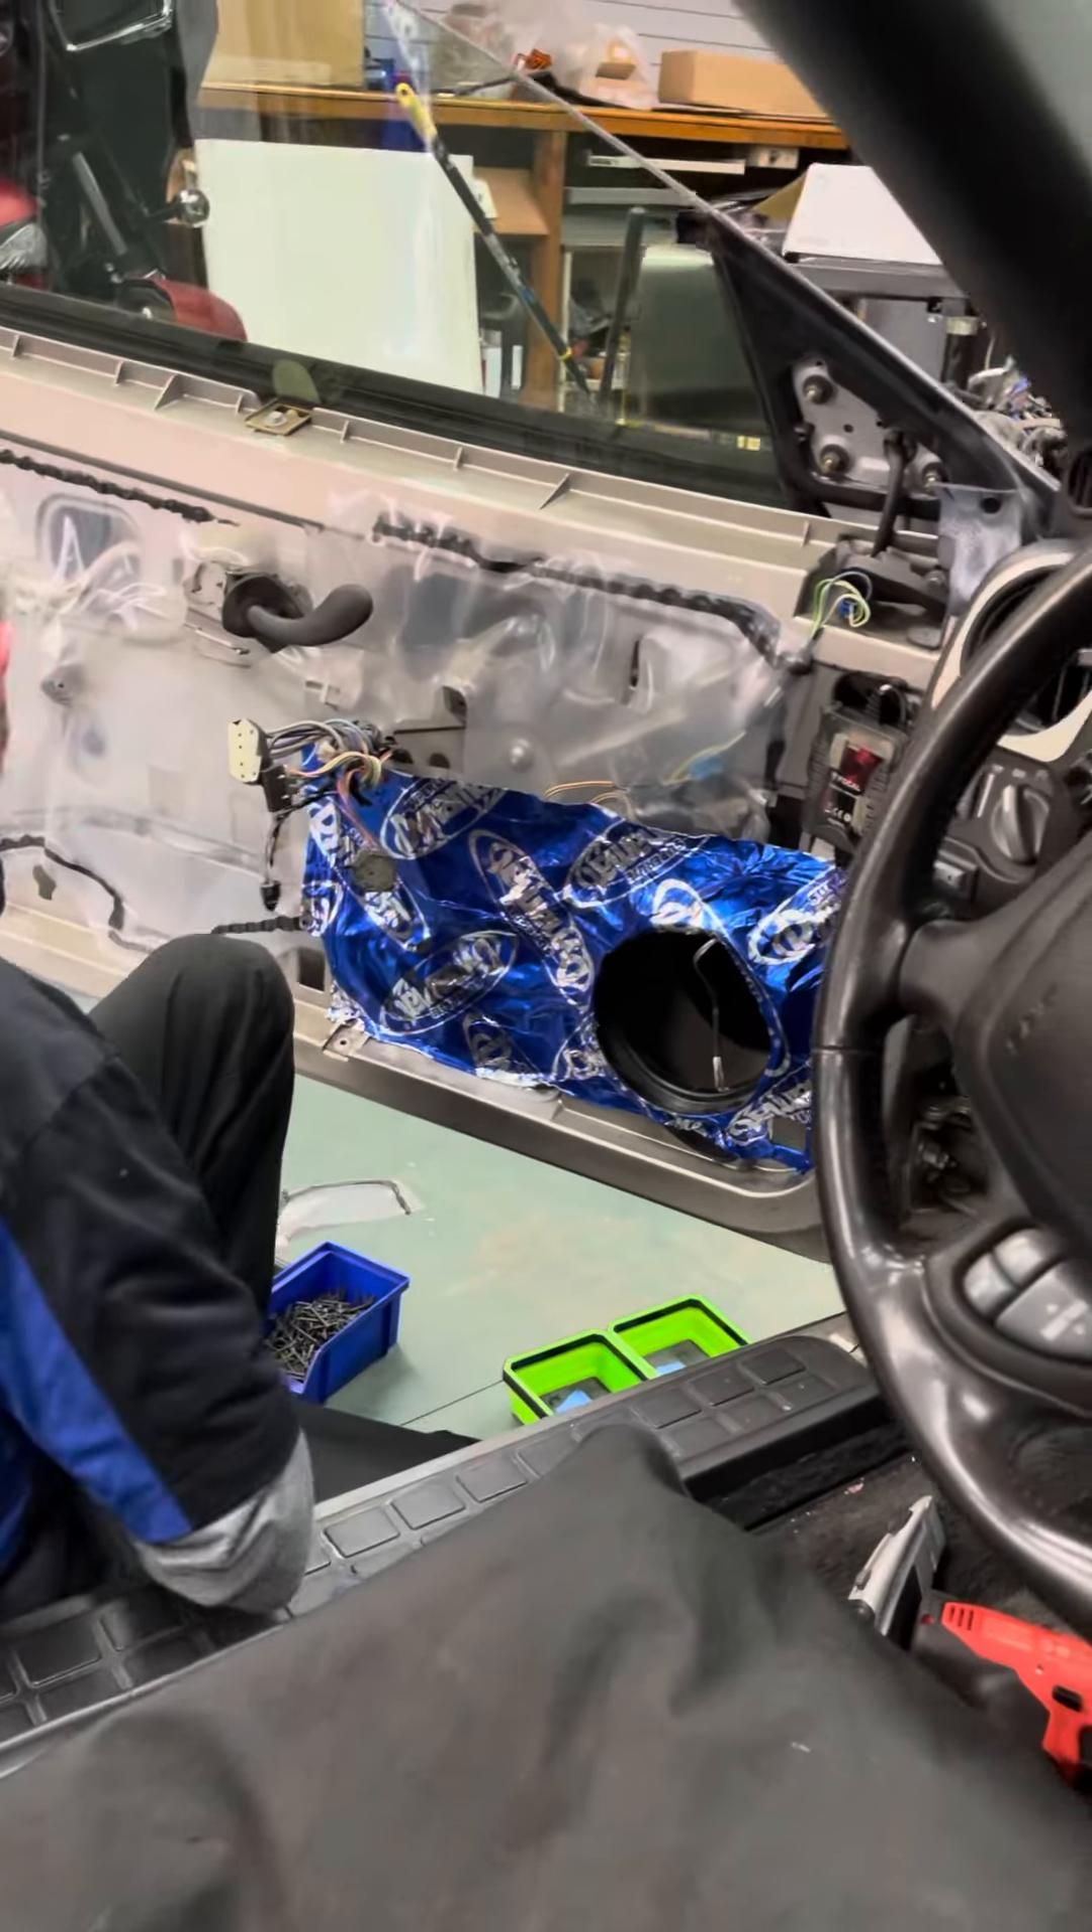He's uh layering his sound deadening on there and the speaker's getting ready to go in there.